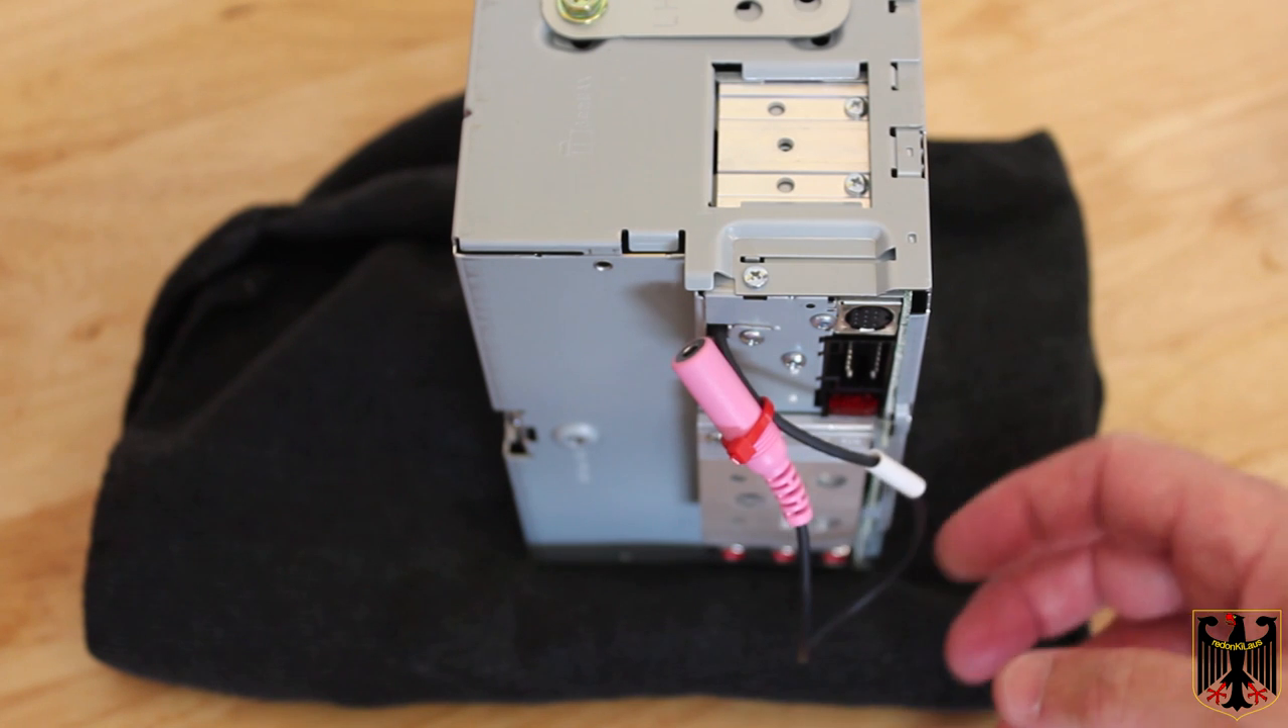And then also on the back we went ahead and zip tied this microphone cable because we're not going to be using that feature.